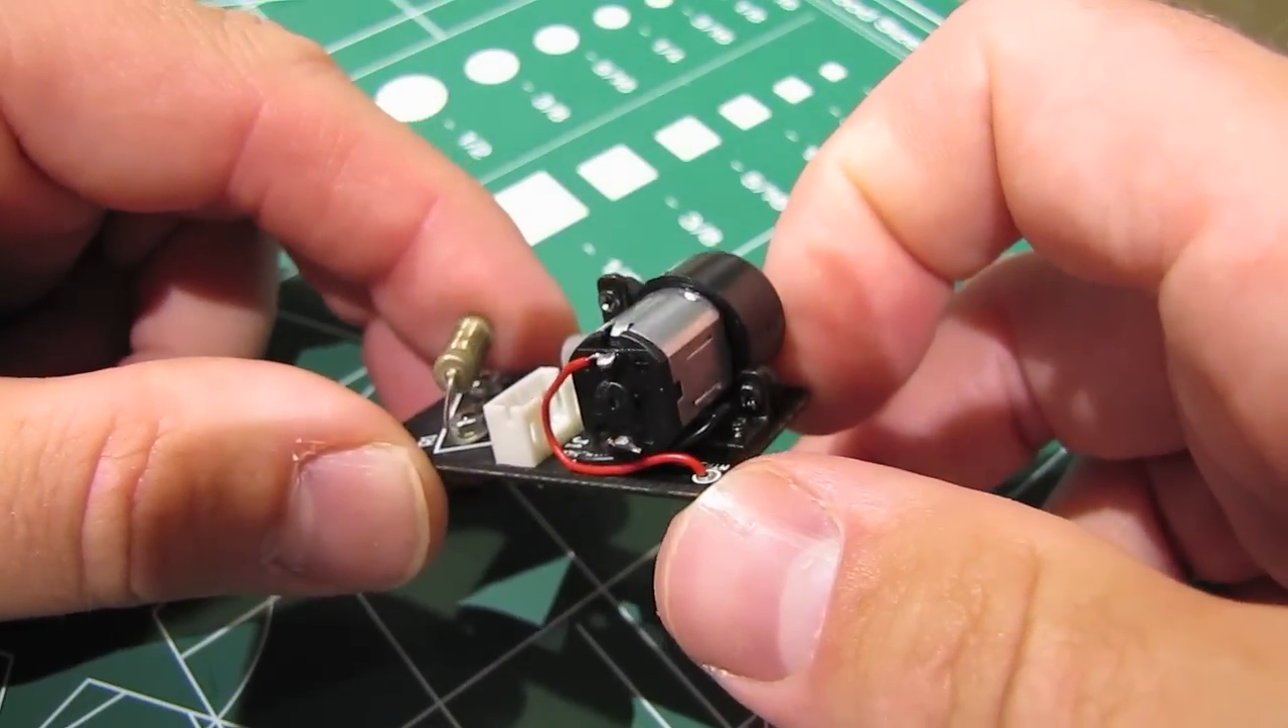Okay, I've reattached the fan assembly to the board.